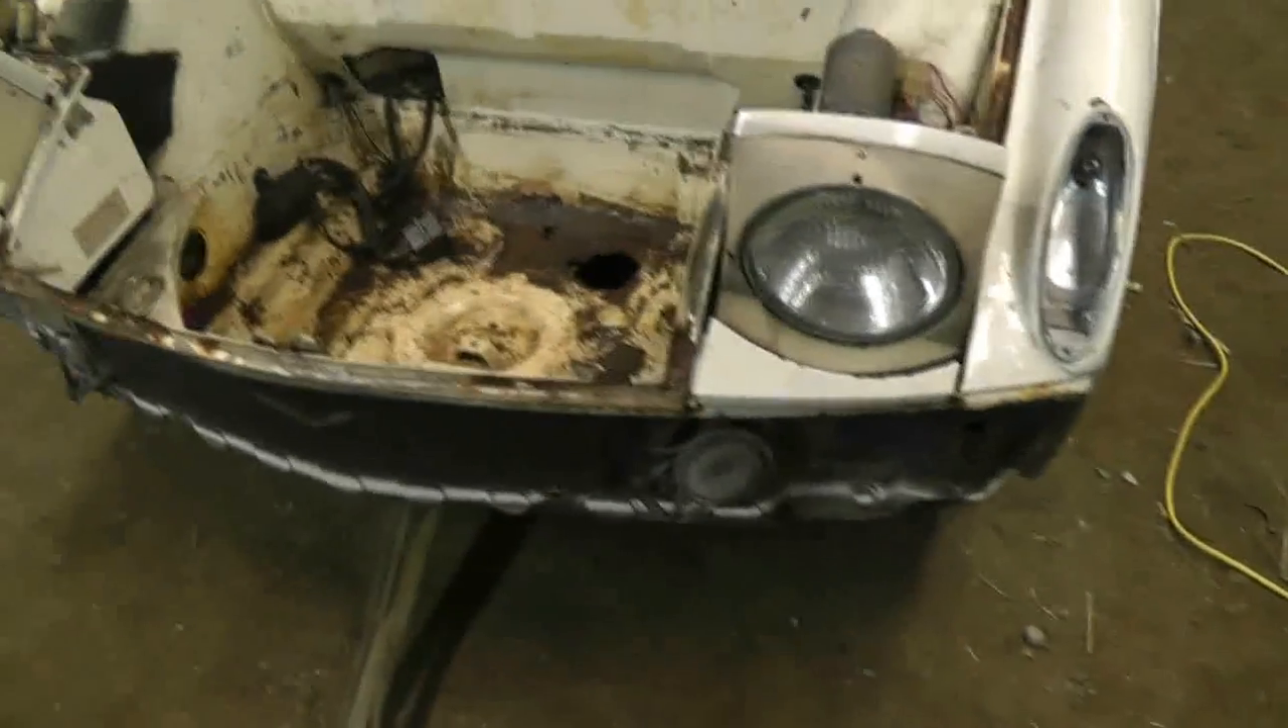So I still have to go and take the little headlights off.